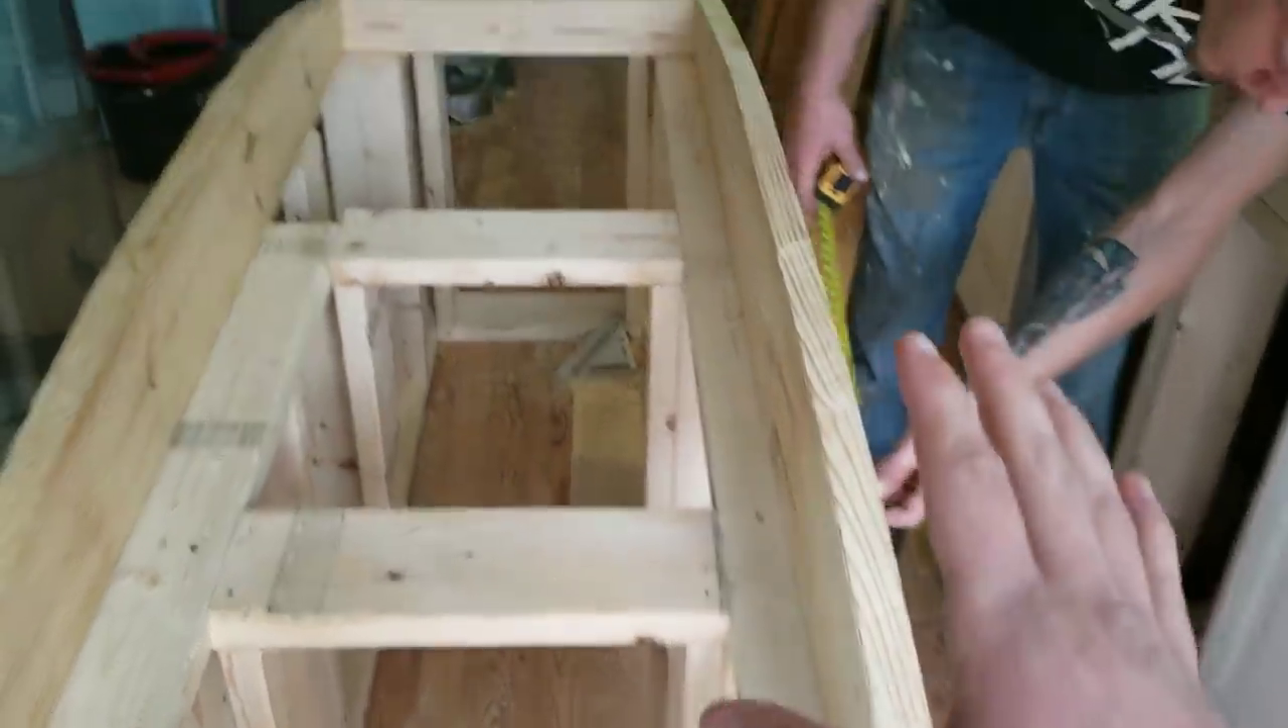So we got the 2x4s in place just to hold the structure.